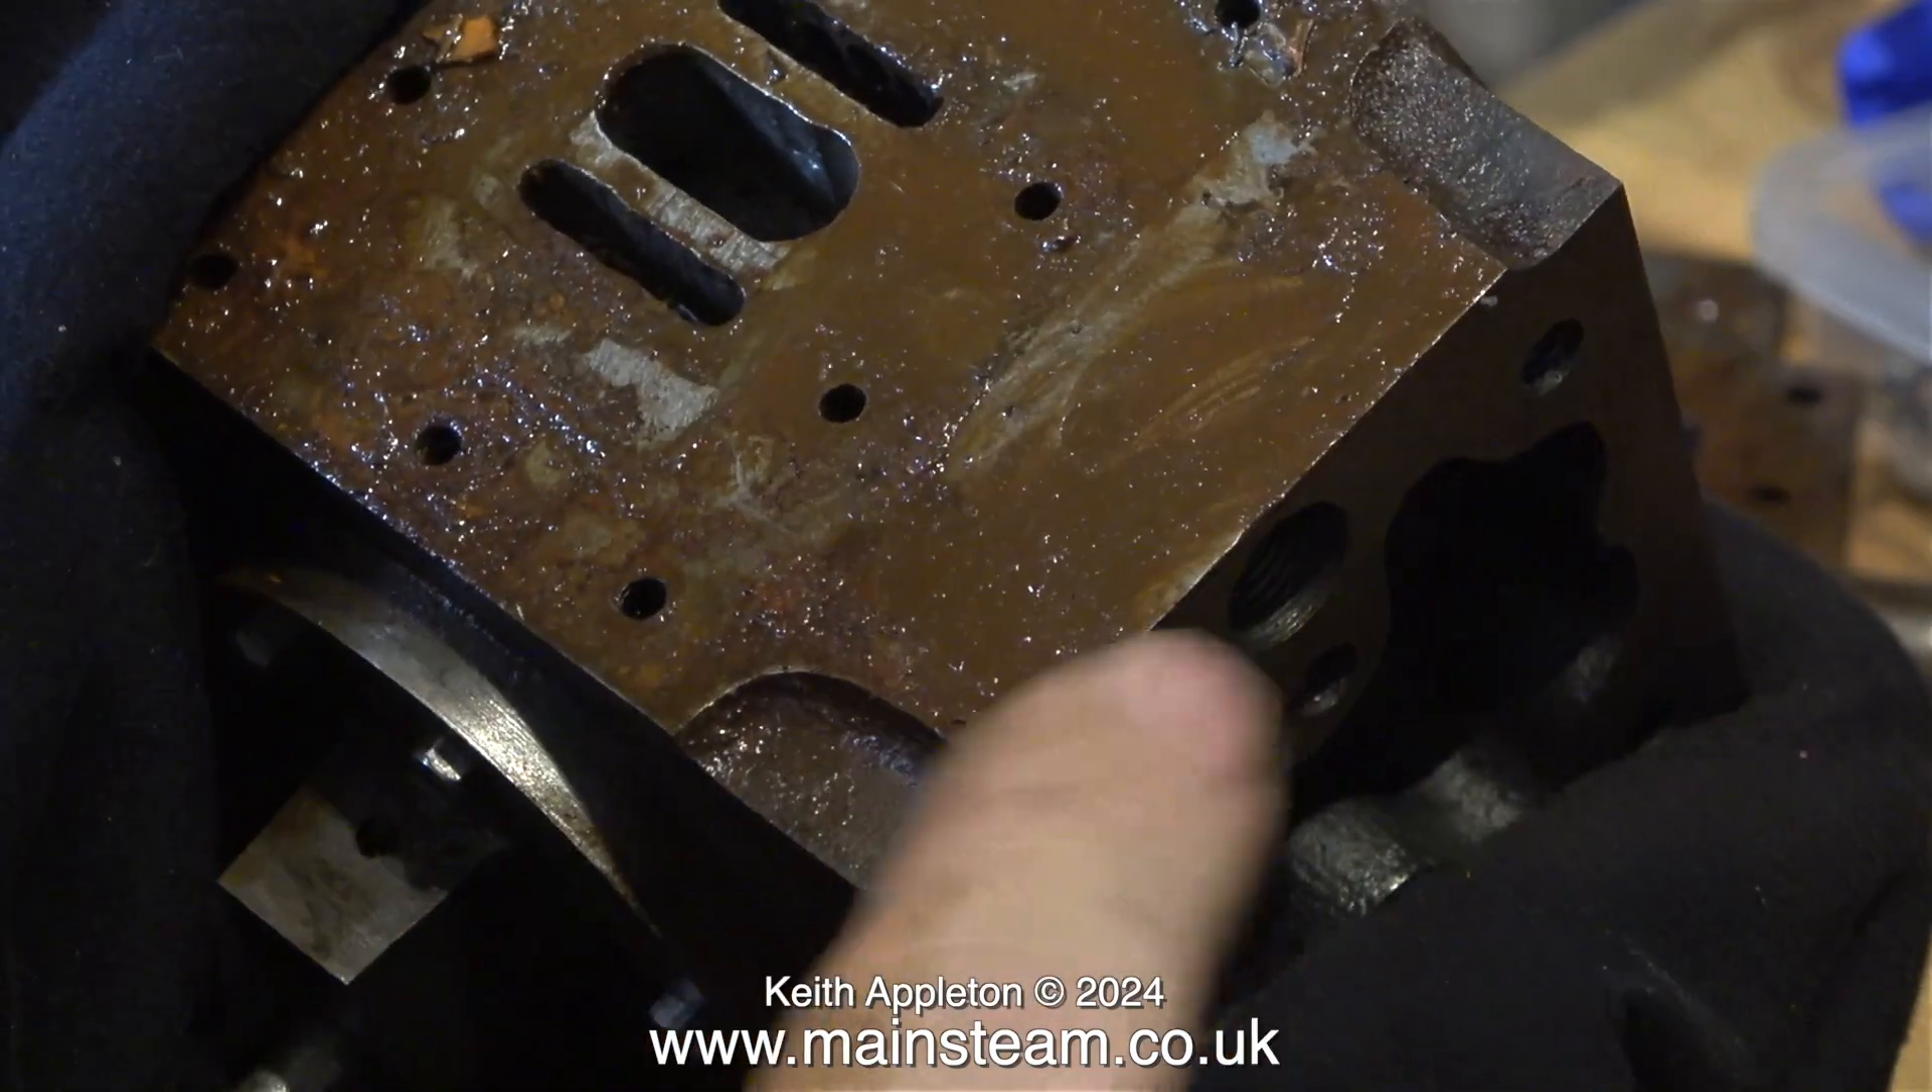In a very short time, every one of these rusty studs is removed from the cylinder, without any damage whatsoever.